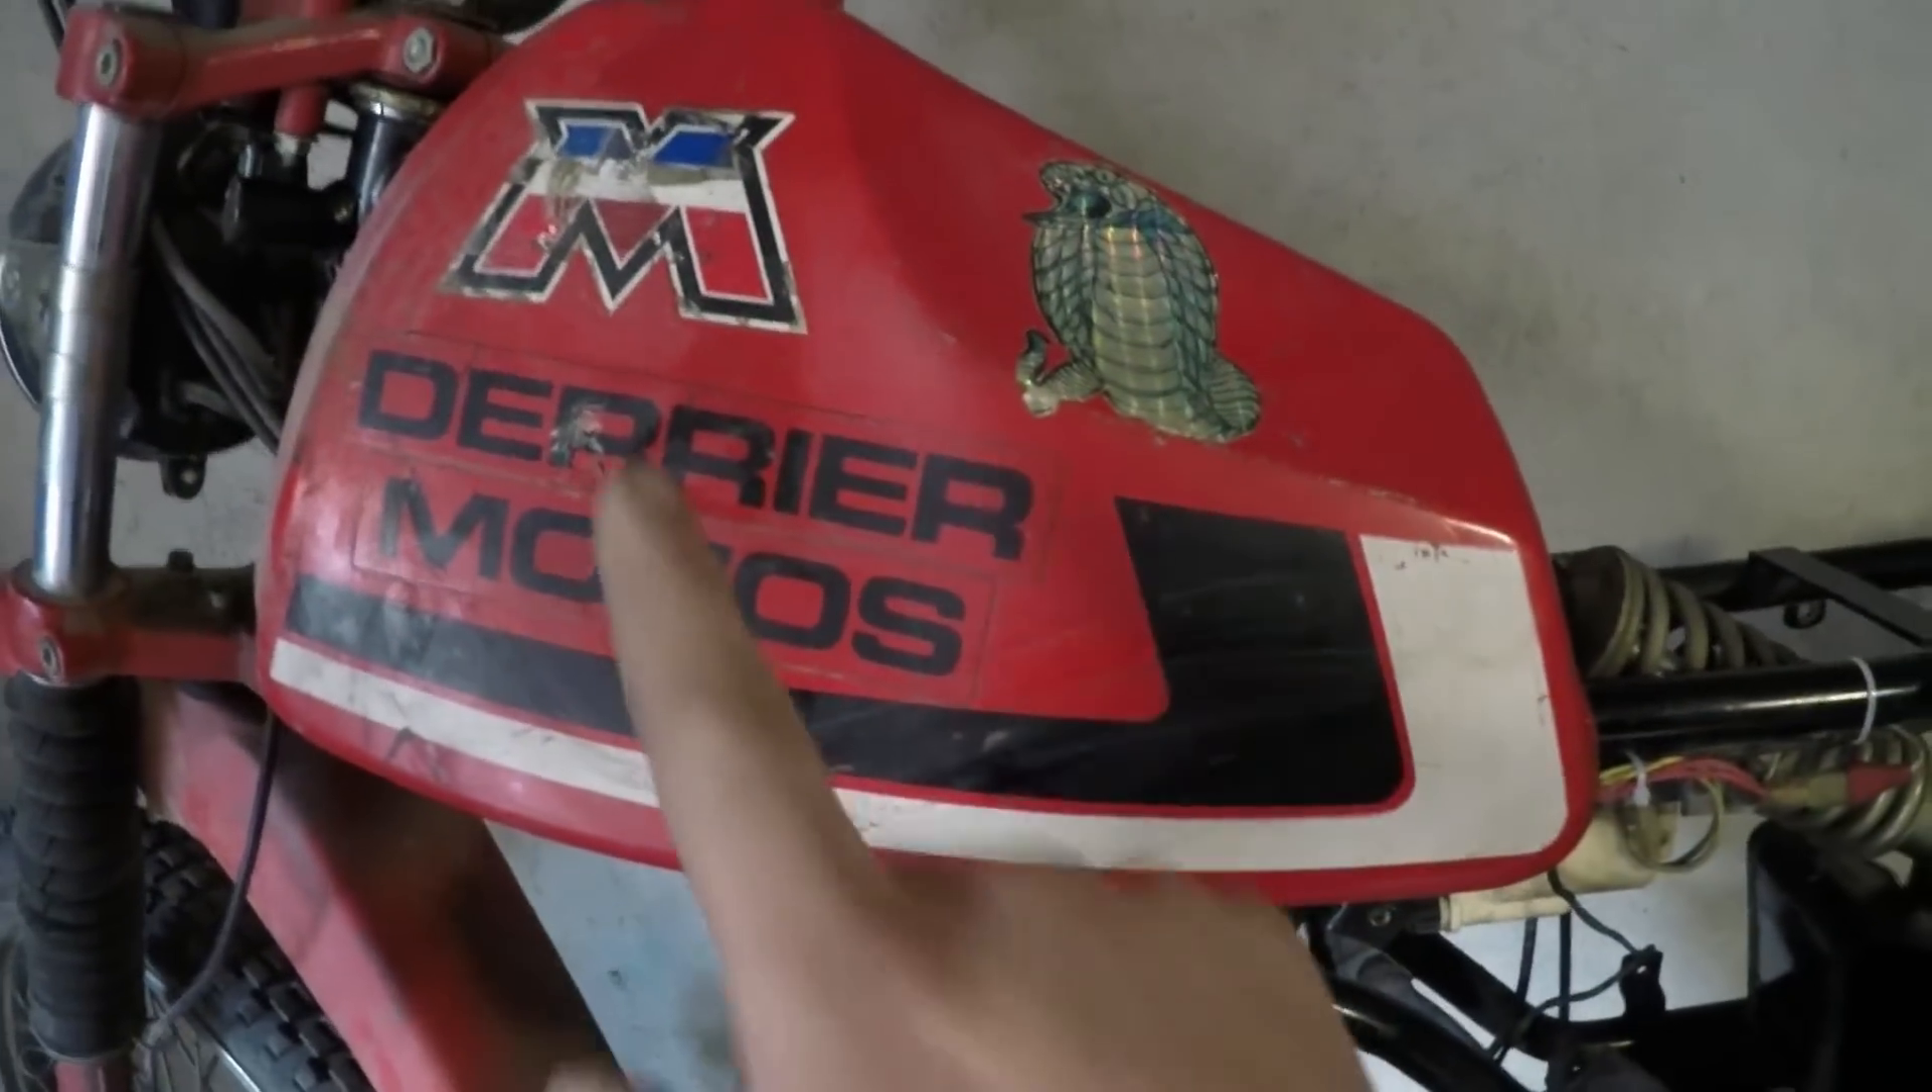Allez le réservoir est en place.